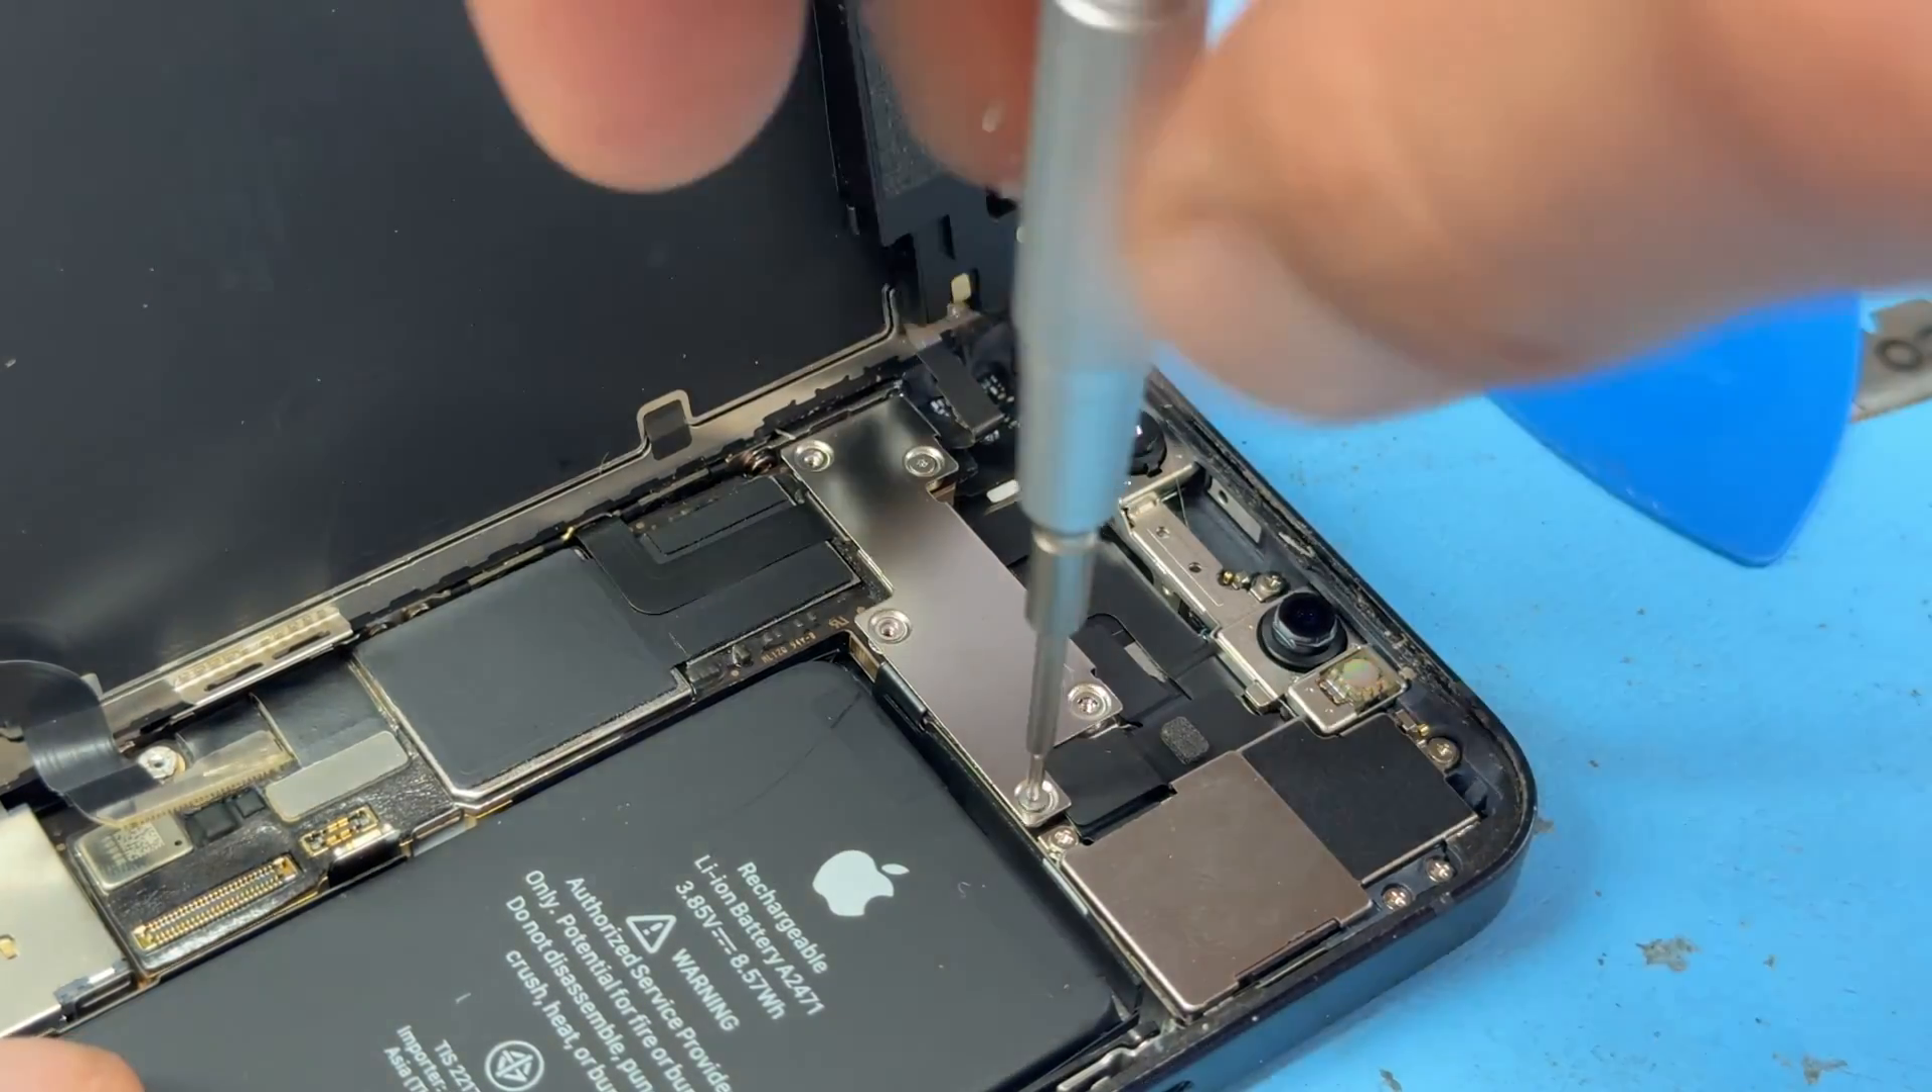Moving up to the top of the phone now, there's another five tri-wing screws holding down a shield that needs to be removed before we can remove the final flex cable attached to the screen.